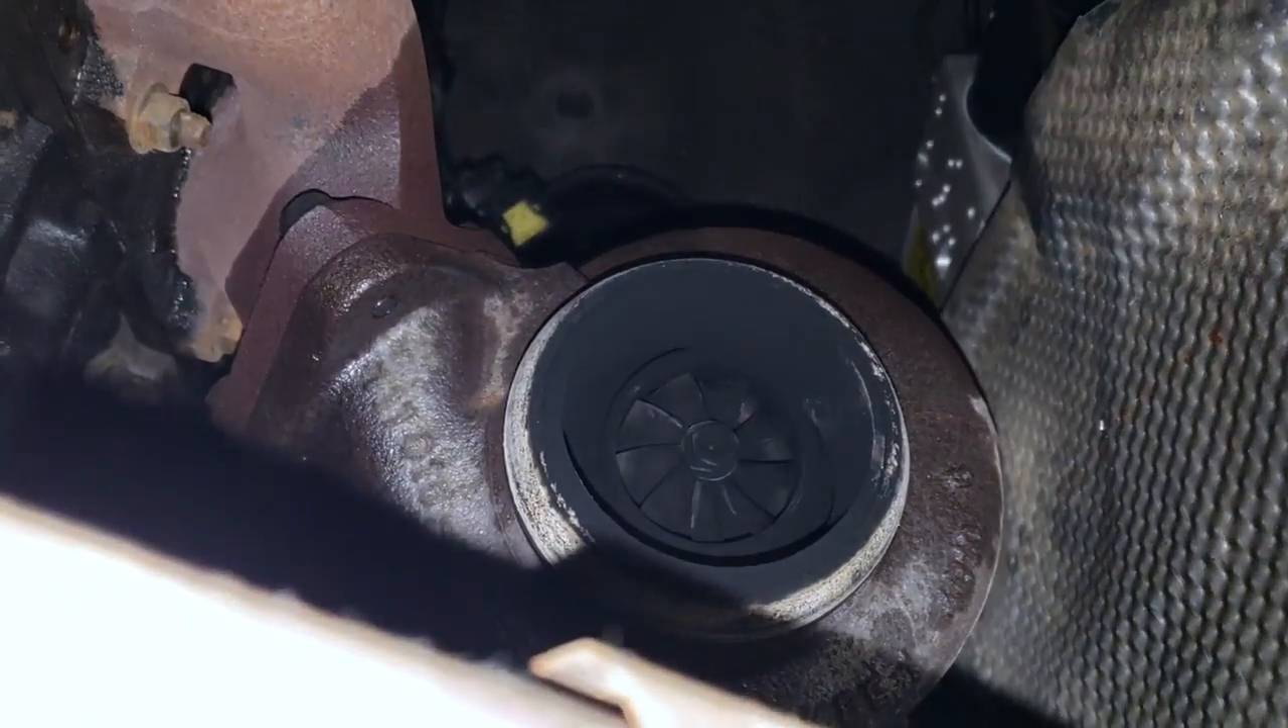Alright guys, down pipe is out and take a look at the world's tiniest little turbine wheel.